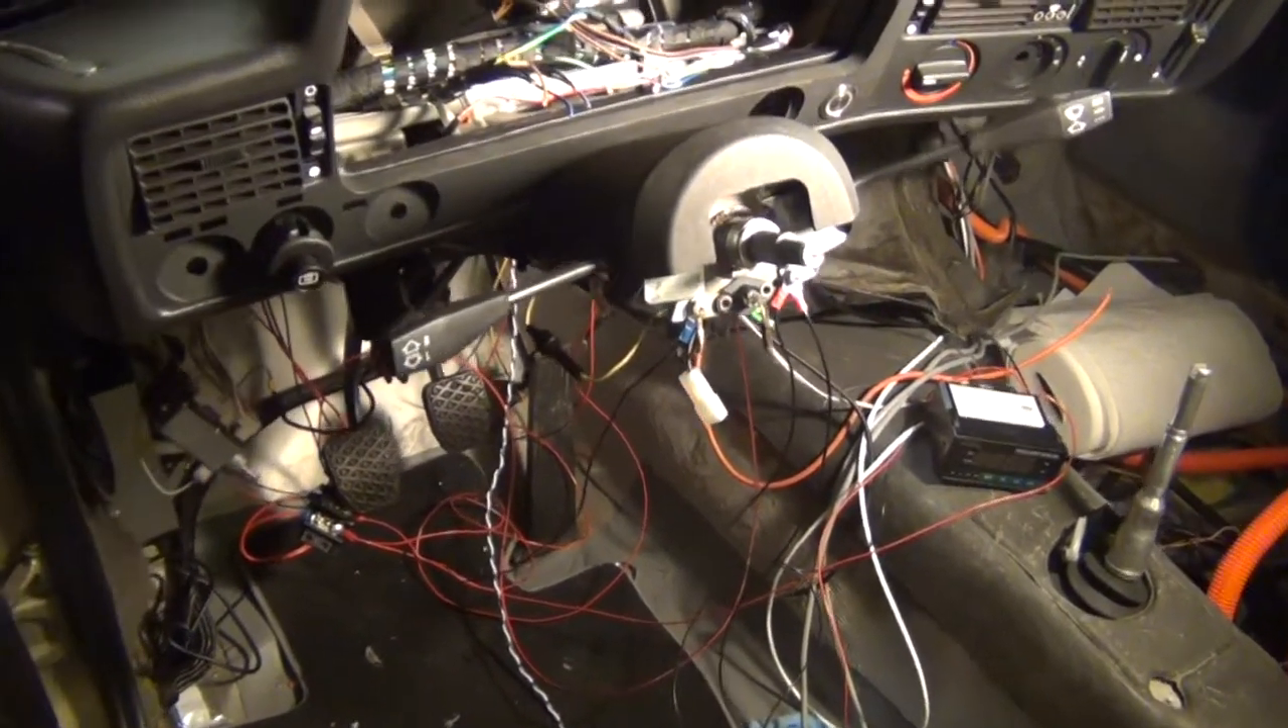Dashboard's getting a little more put together. Just need to put the instrument cluster back in.